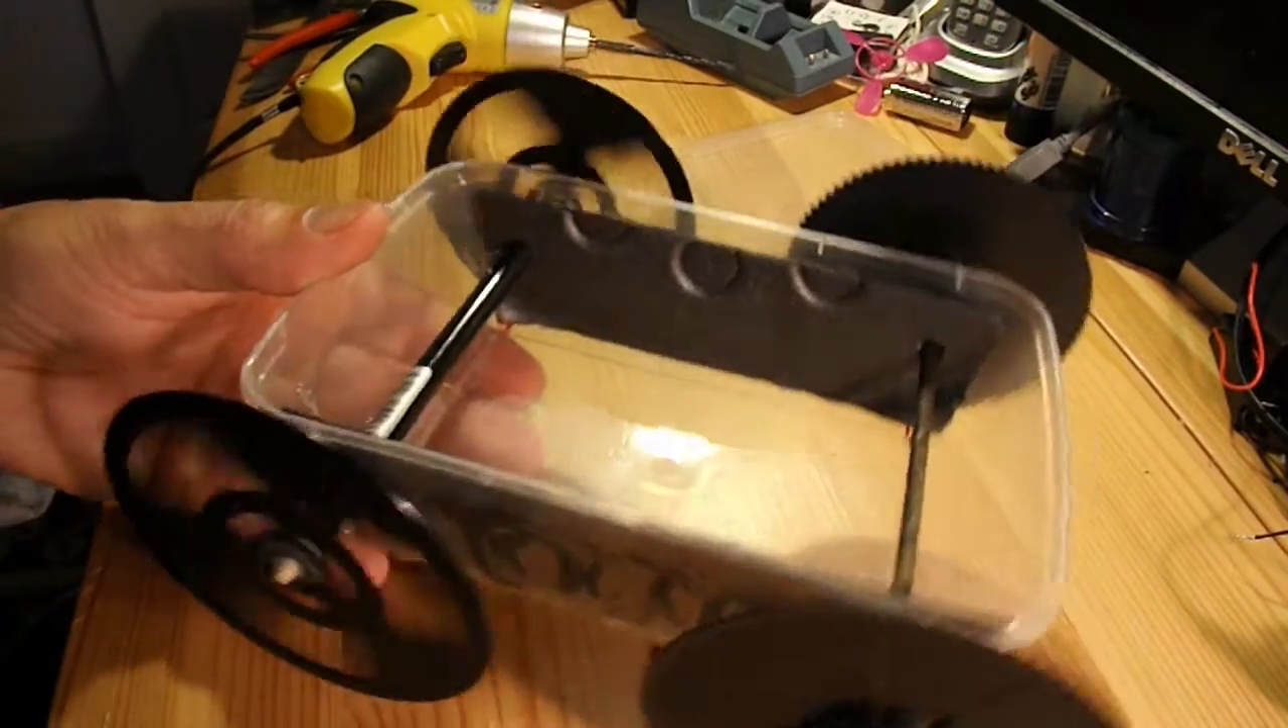Right, there we are, back wheels and front wheels in place.